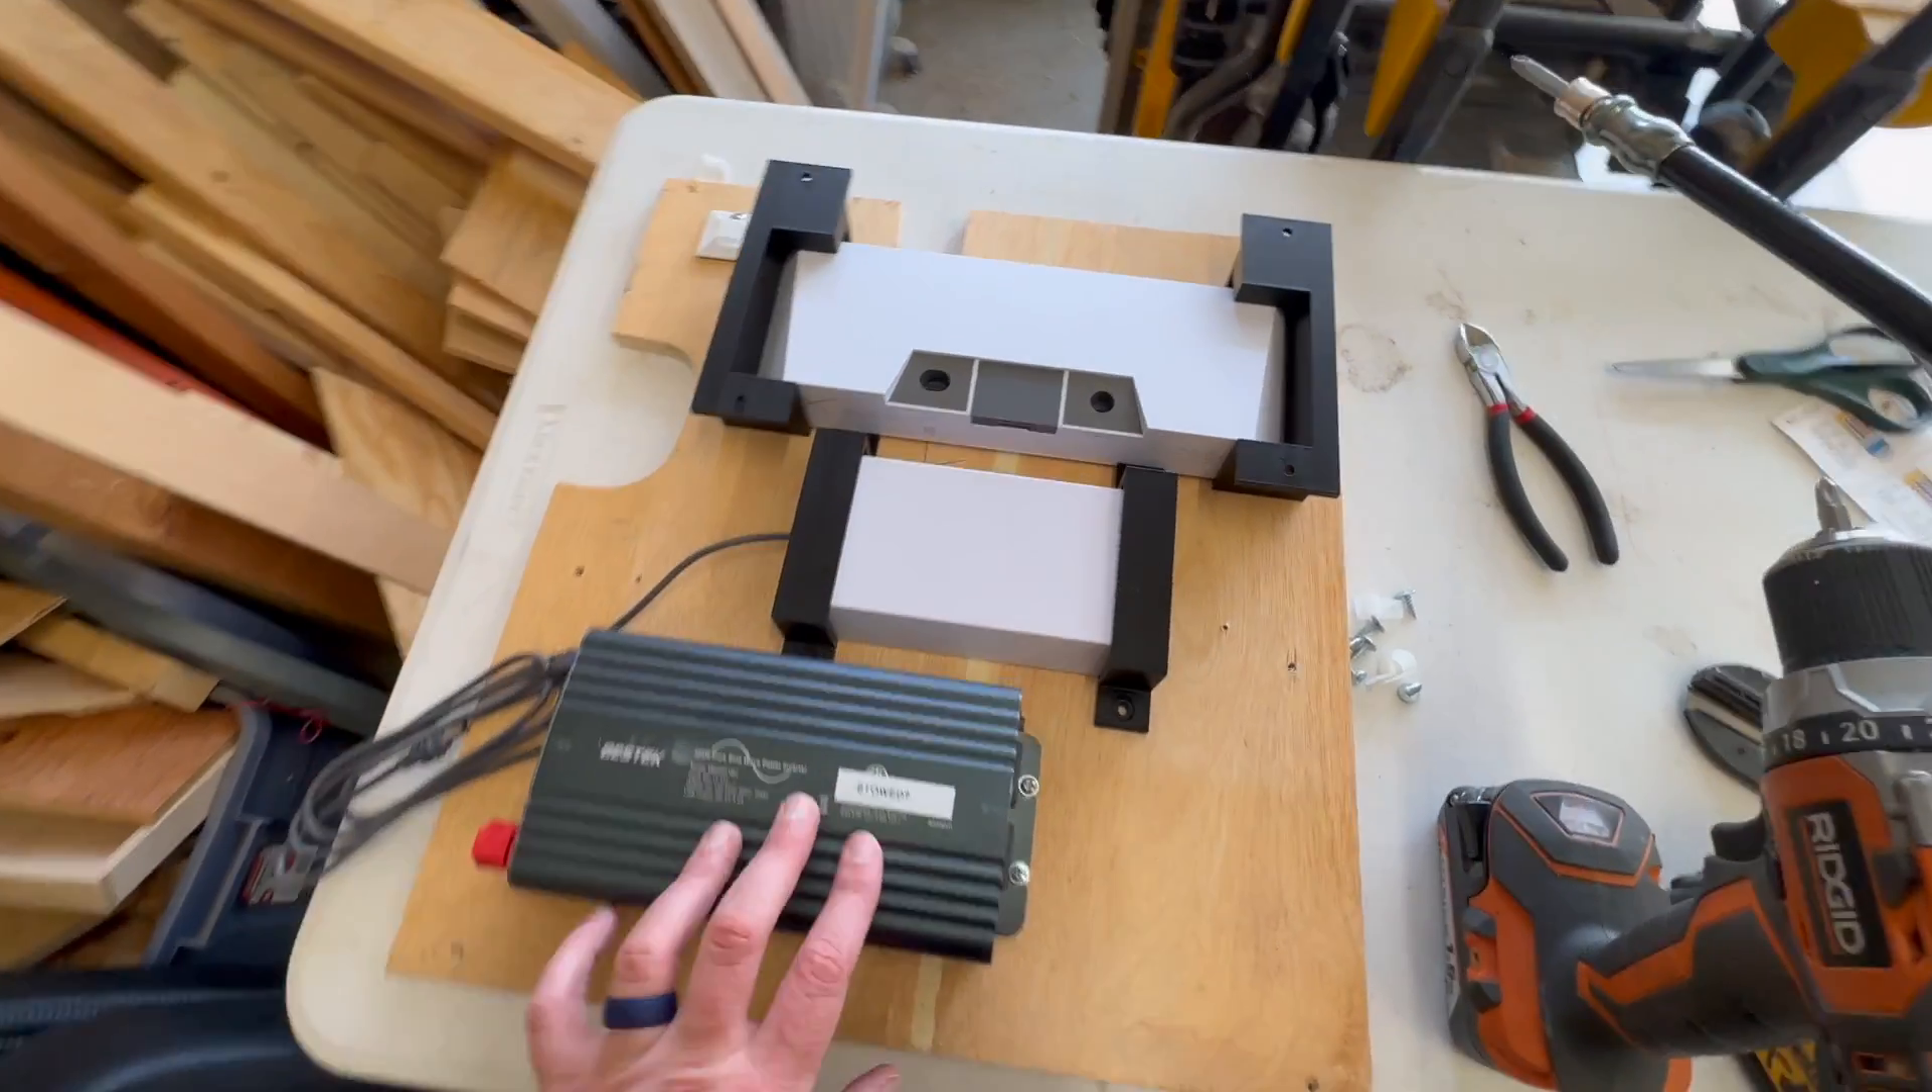All right, so I got my new components just sort of dry-fitted here on the board.